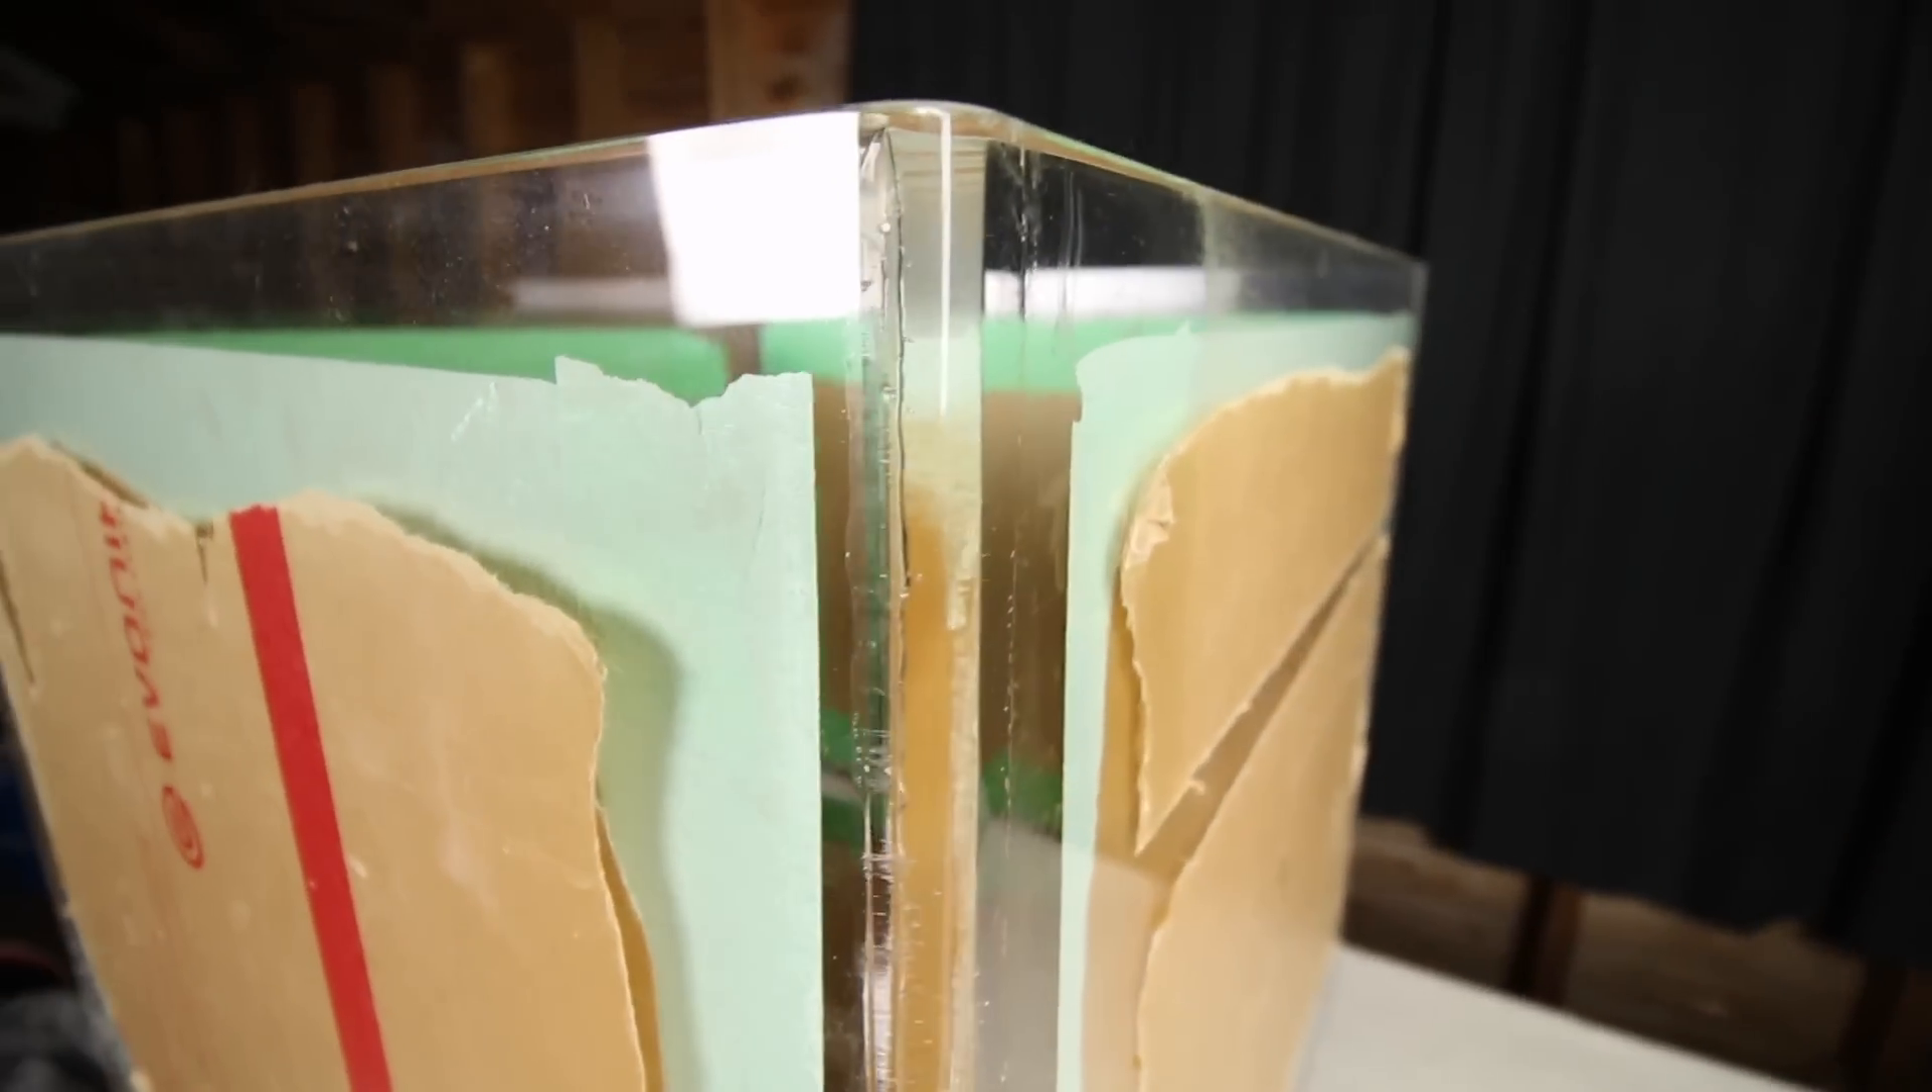Now all that's left really is to remove the protective tape.